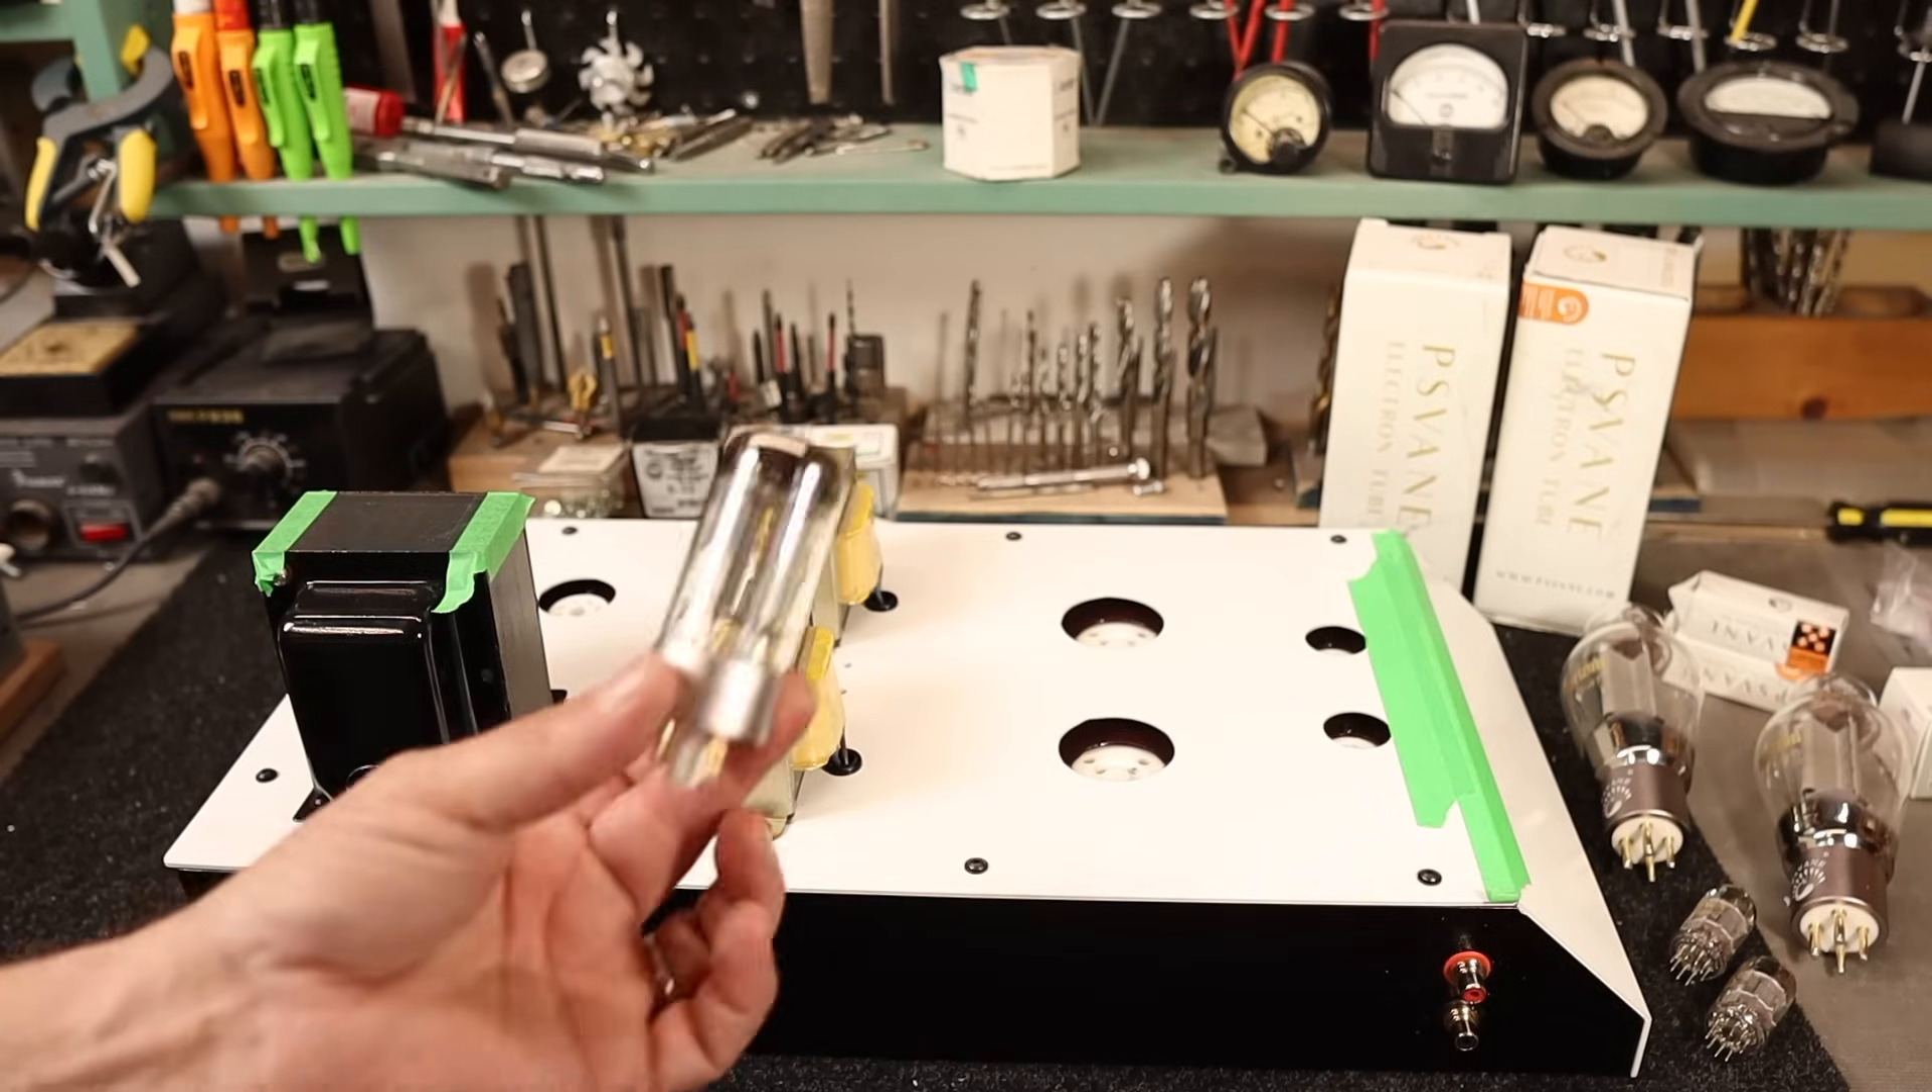I'm not going to install the rectifier tube yet.